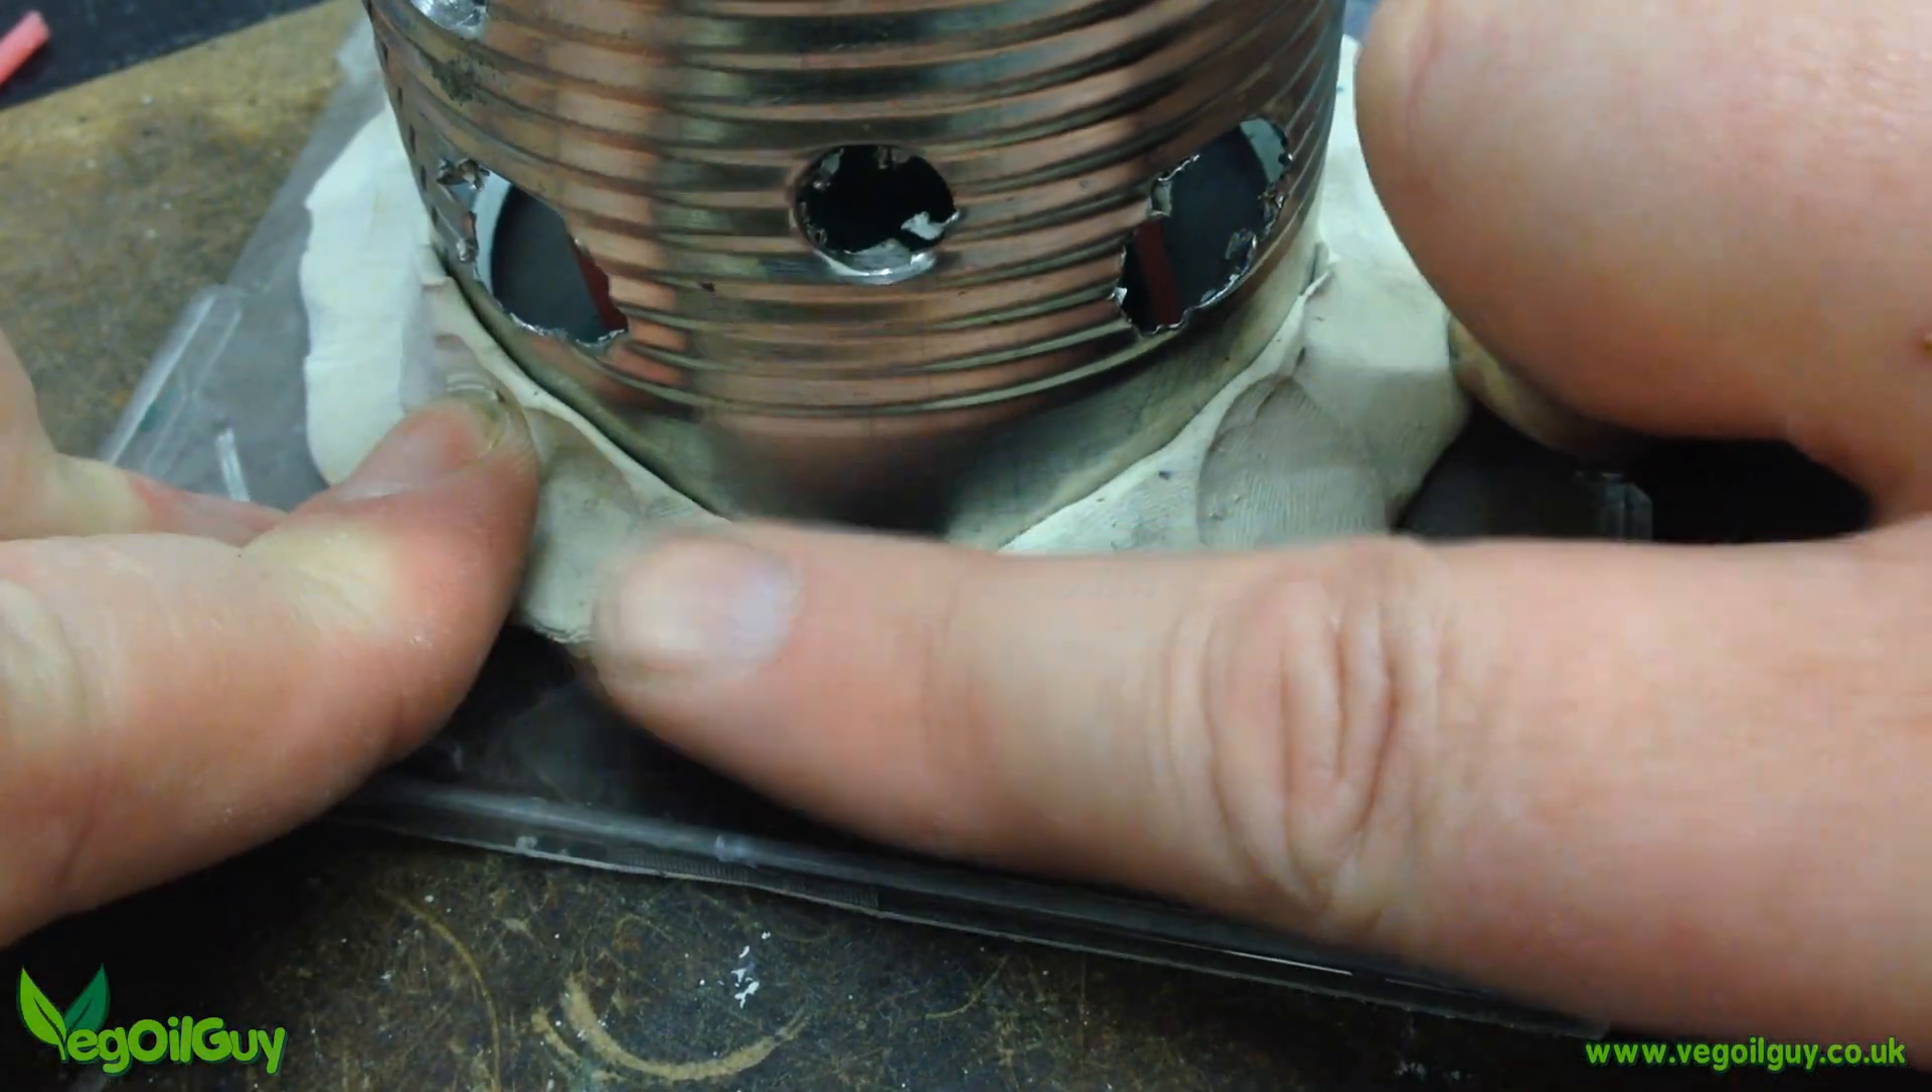A series of large holes were drilled through the can before it was attached to the base with more plasticine.